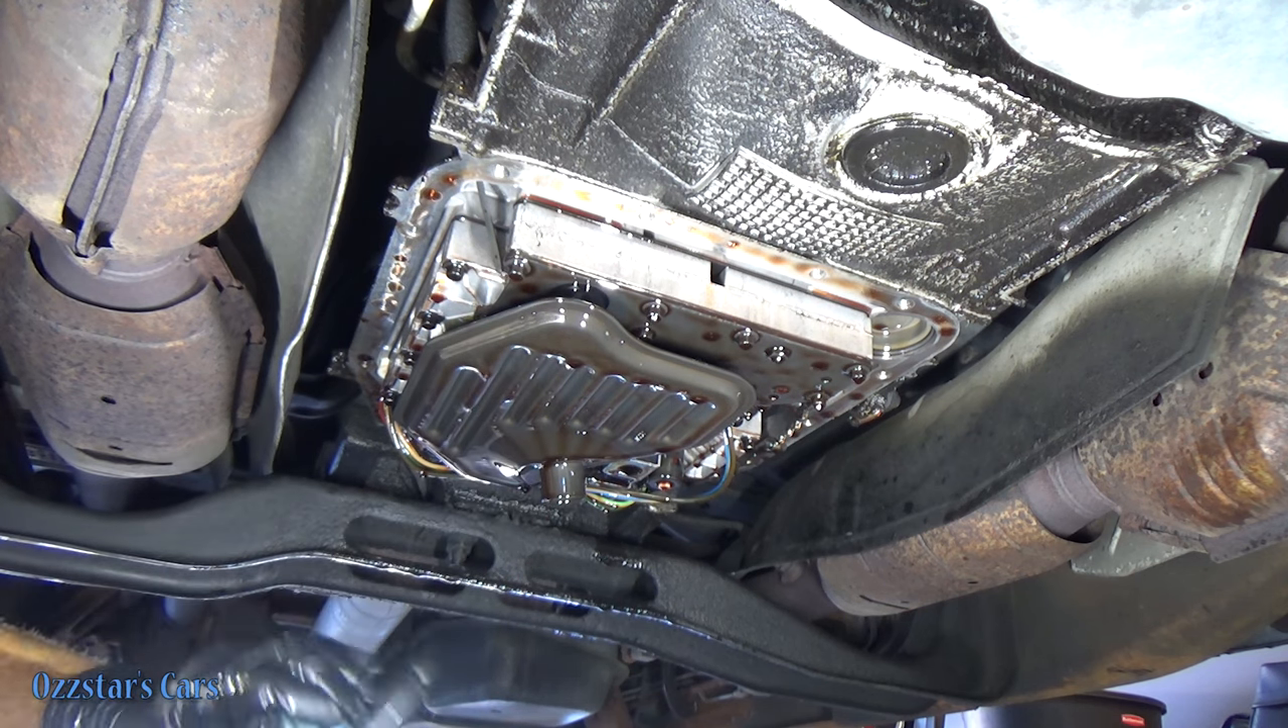Okay, so, got the pan out of the way. Here's our filter right here.